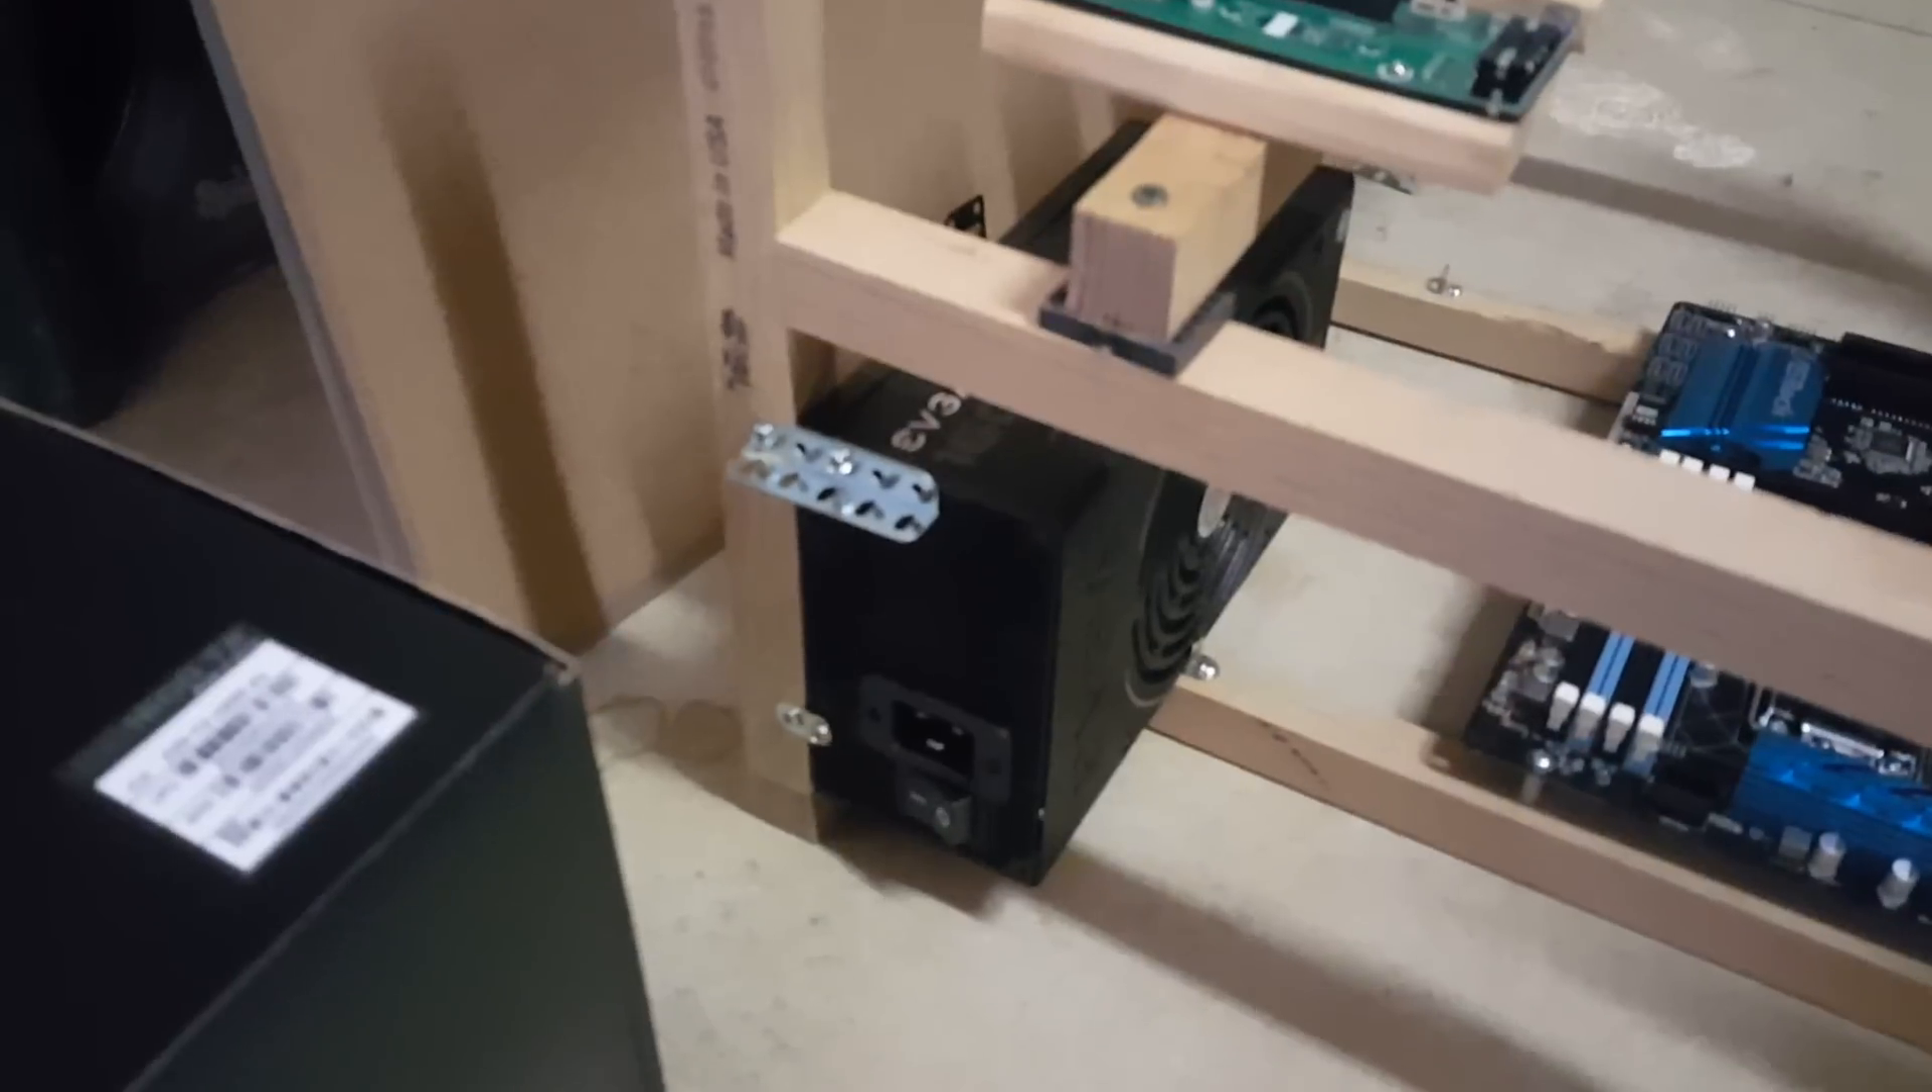The power supply just sits on this back end. I just used some brackets and screwed it into place.